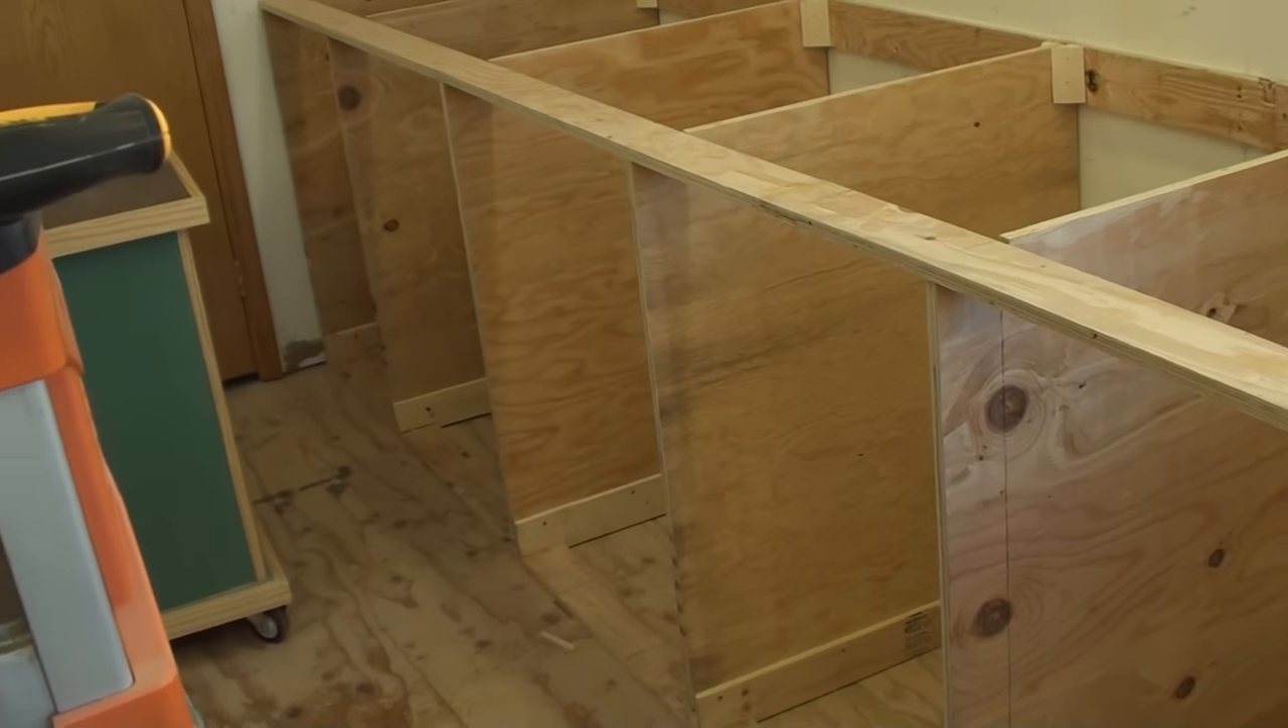I got all of the bench framework in yesterday and today I'm going to be building the 2x4 top.